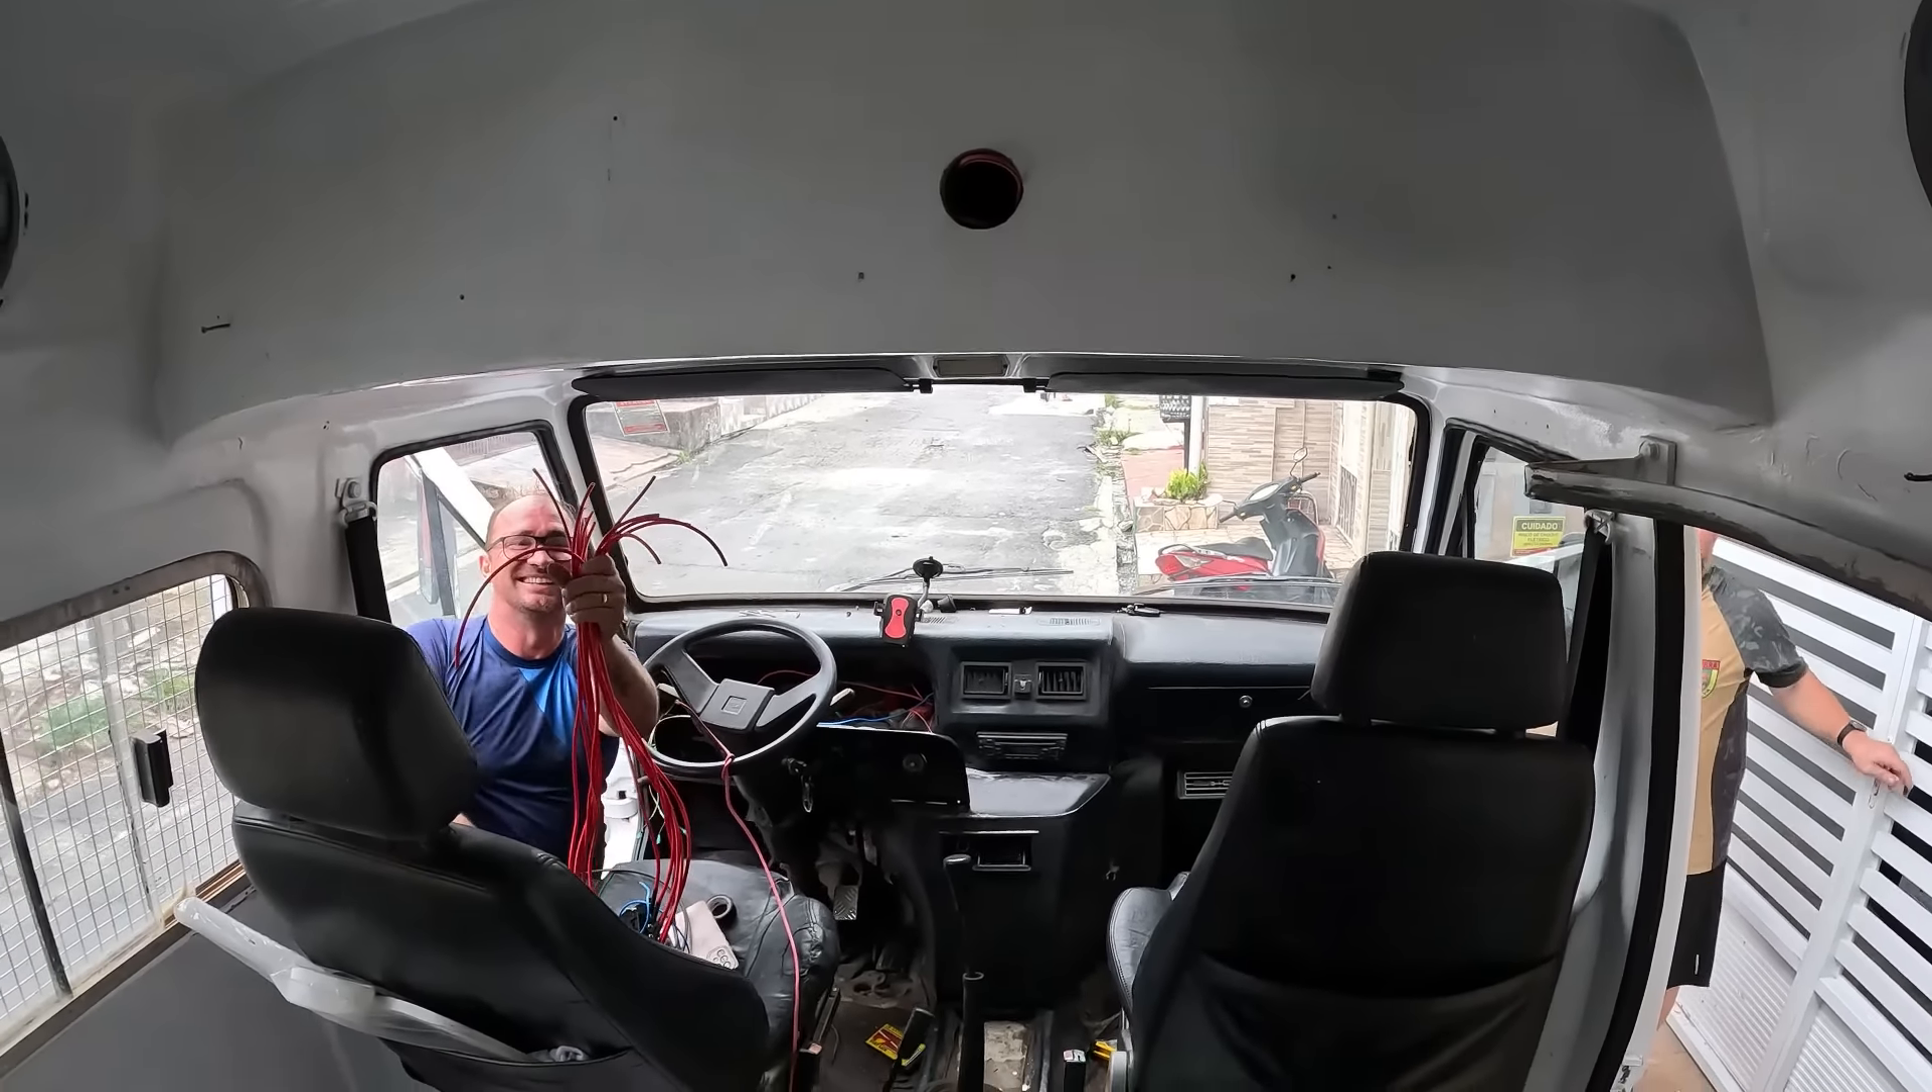Ainda falta ligar todos esses fios aqui, ó.